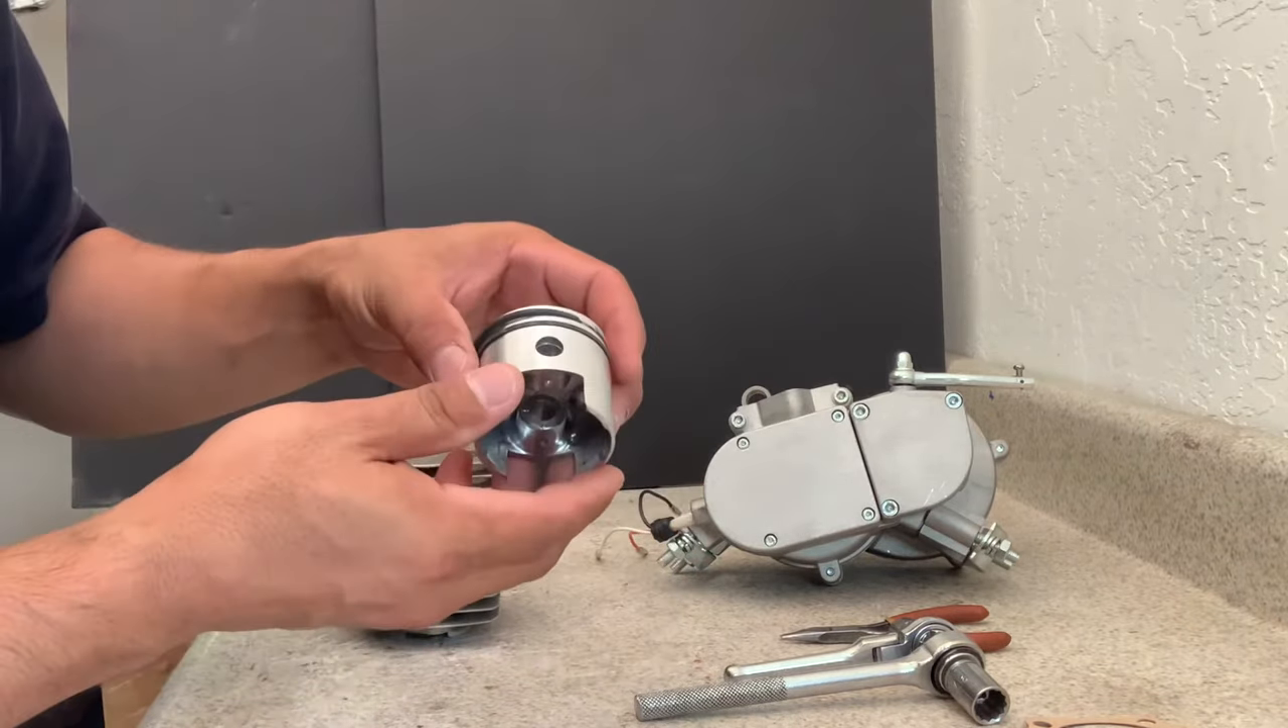The rings are already installed on this piston.